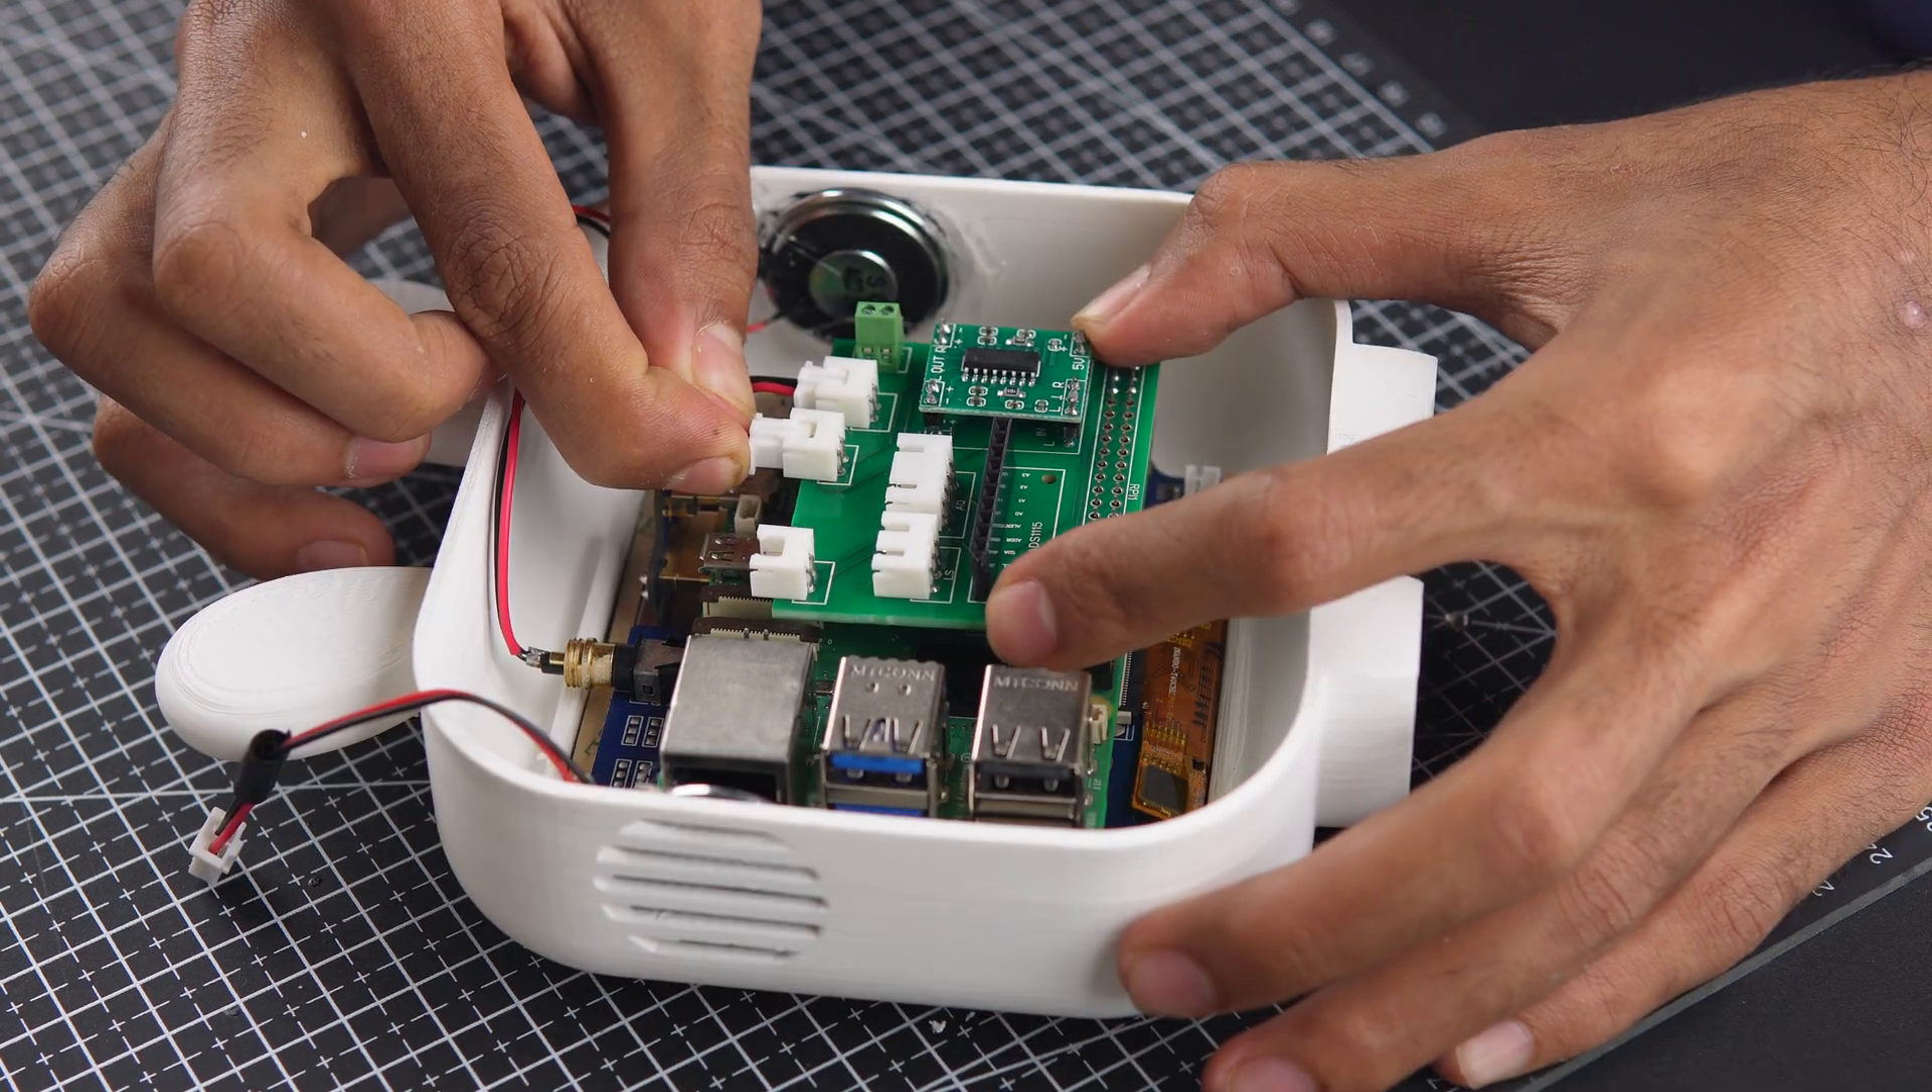After confirming proper alignment and connection, we inserted this entire assembled unit into the front portion of the robot's housing.